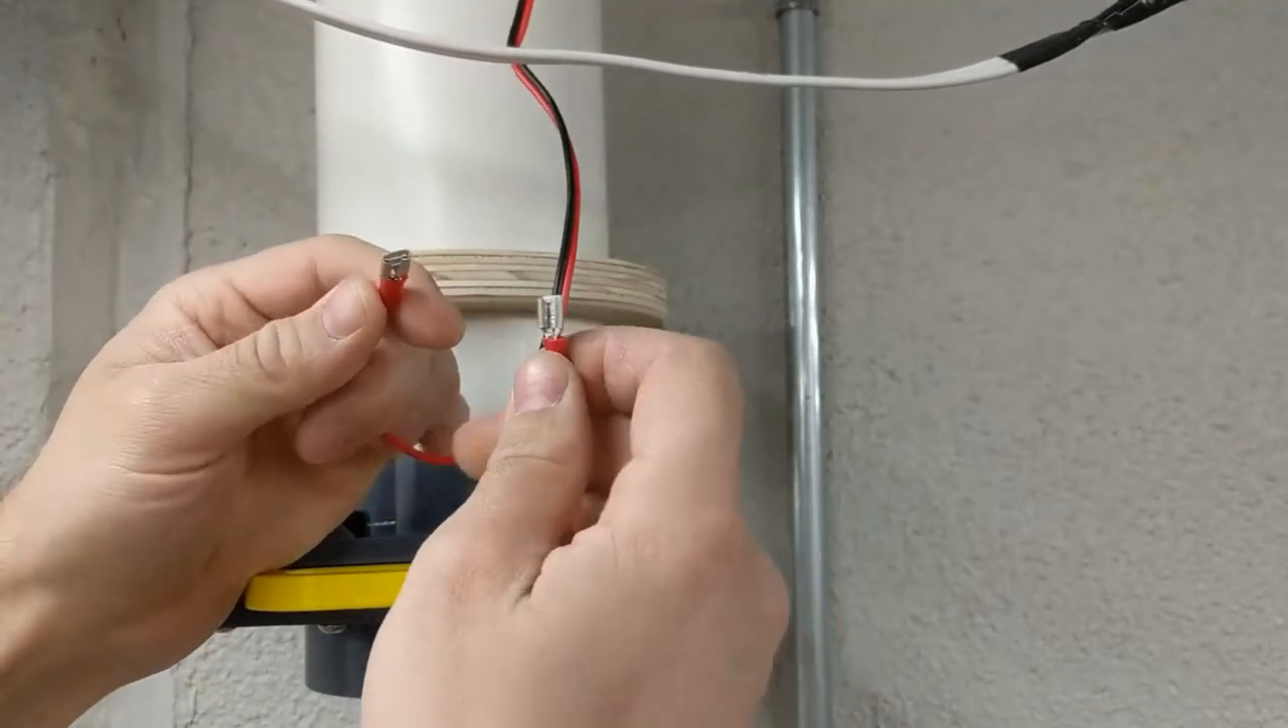I put these spade connectors on the ends of the signal wire.